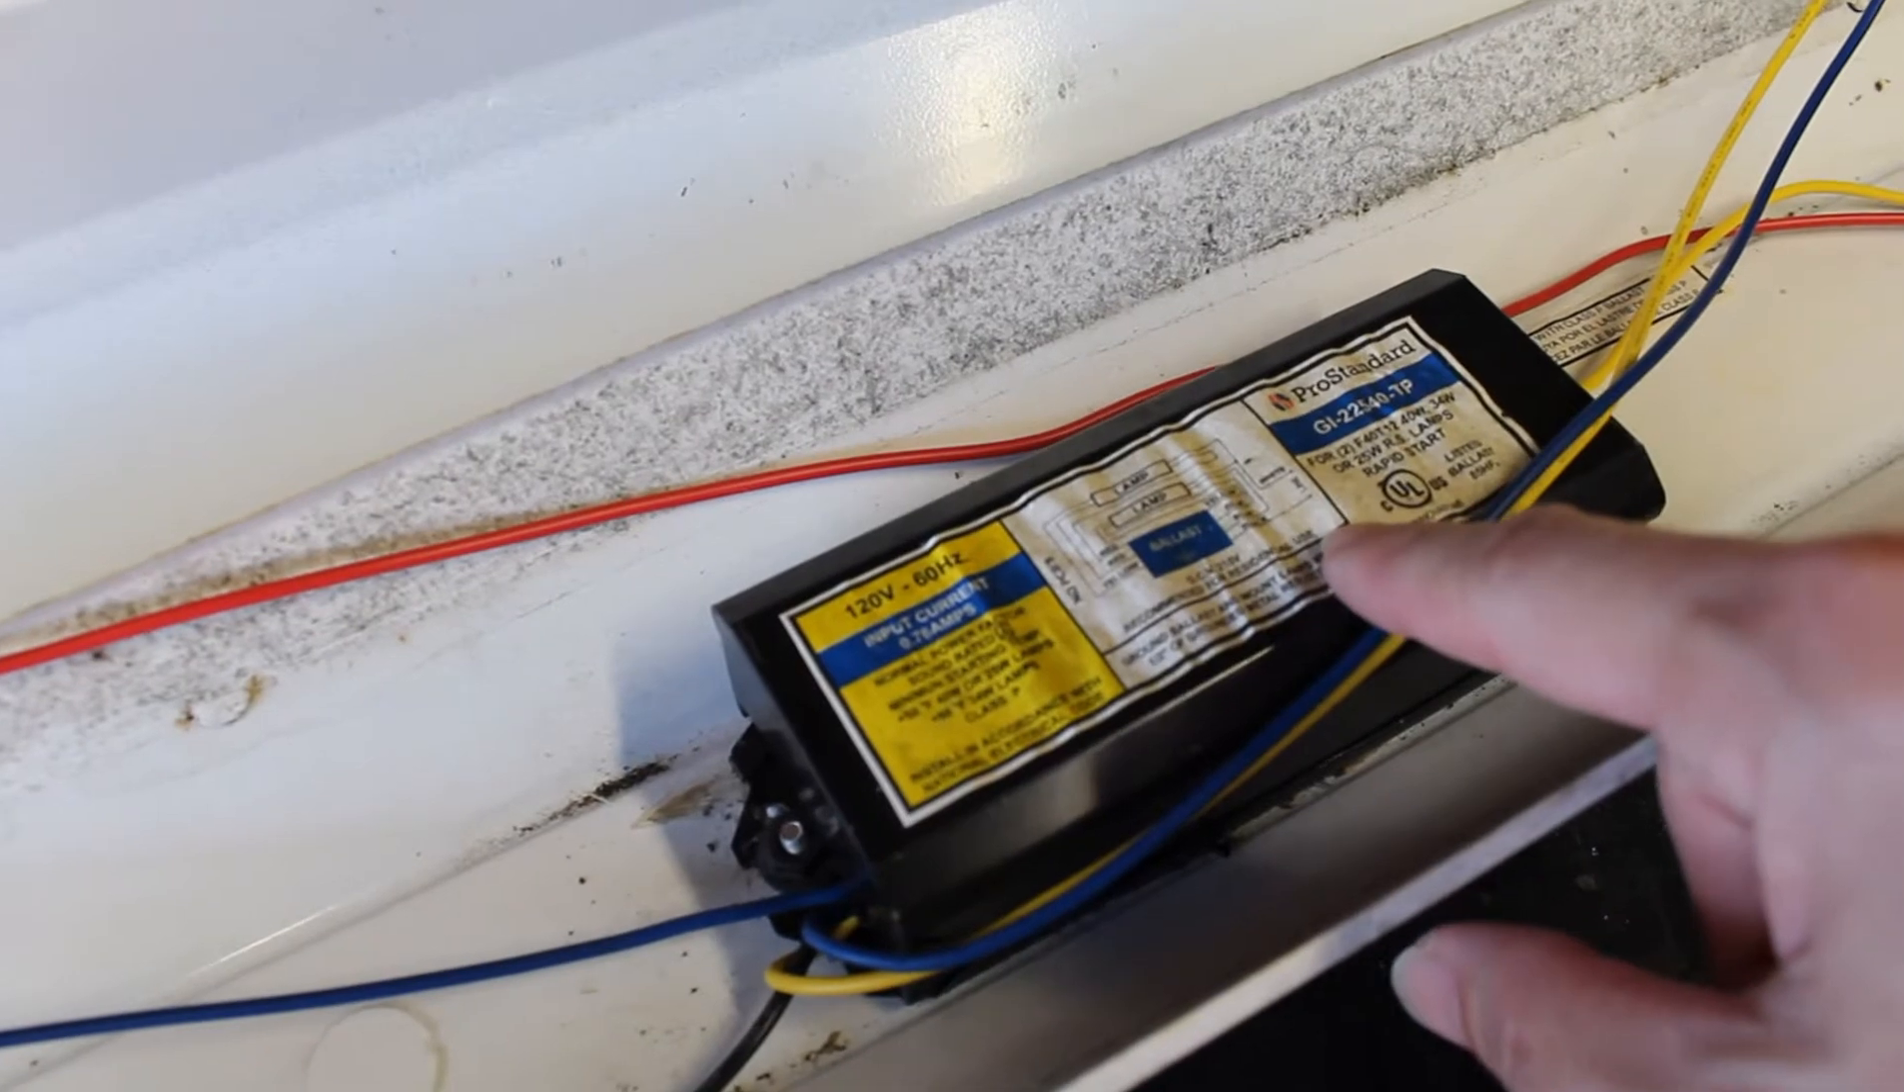All right so i got the light fixture open.